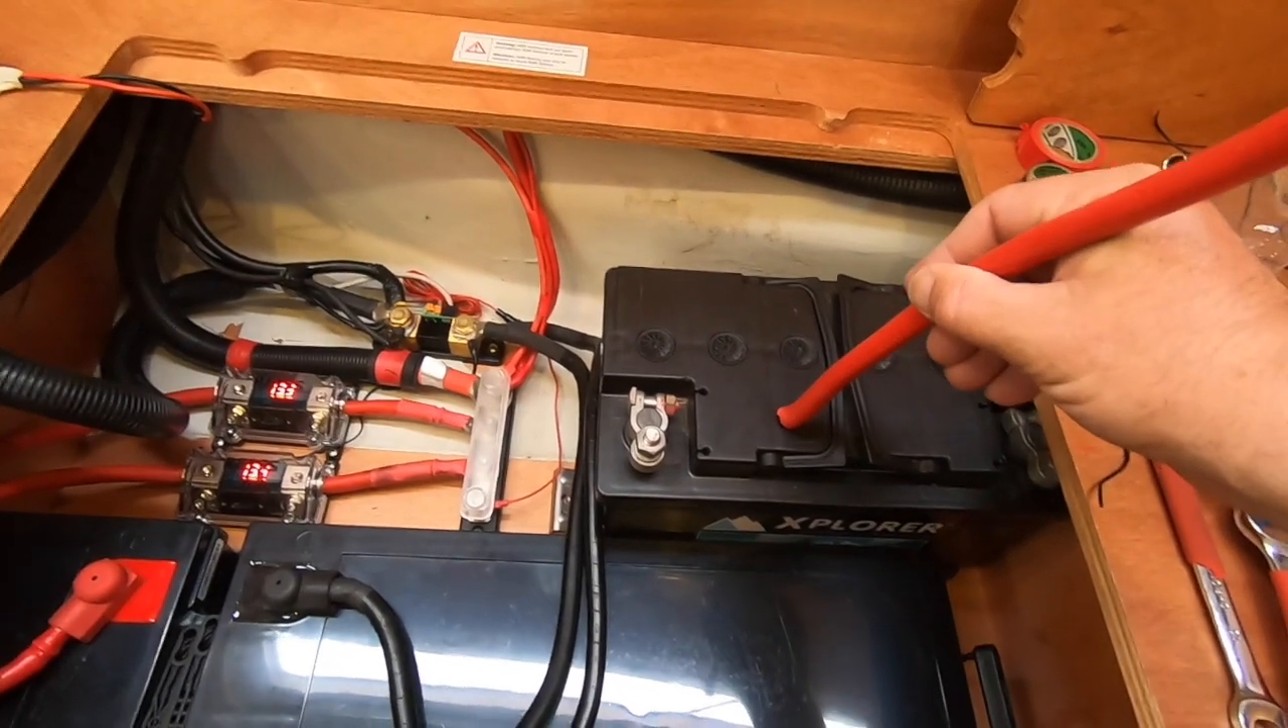So this is our agm battery we haven't wired that in yet.